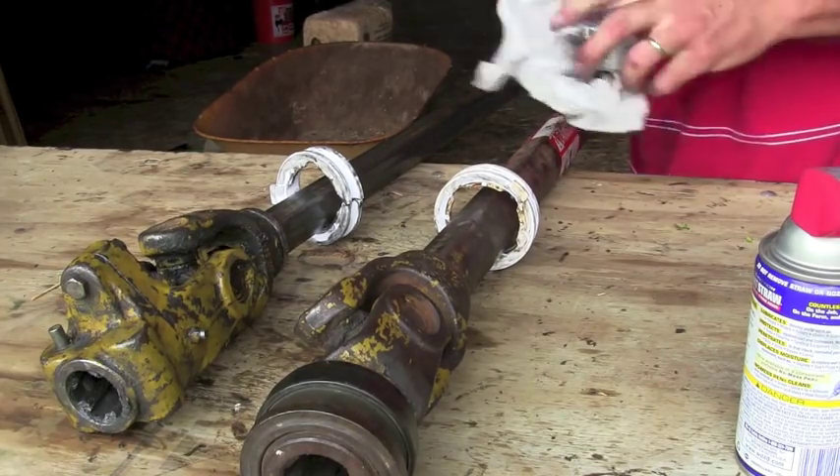Okay, we have both halves of the PTO shafts apart and on the workbench.